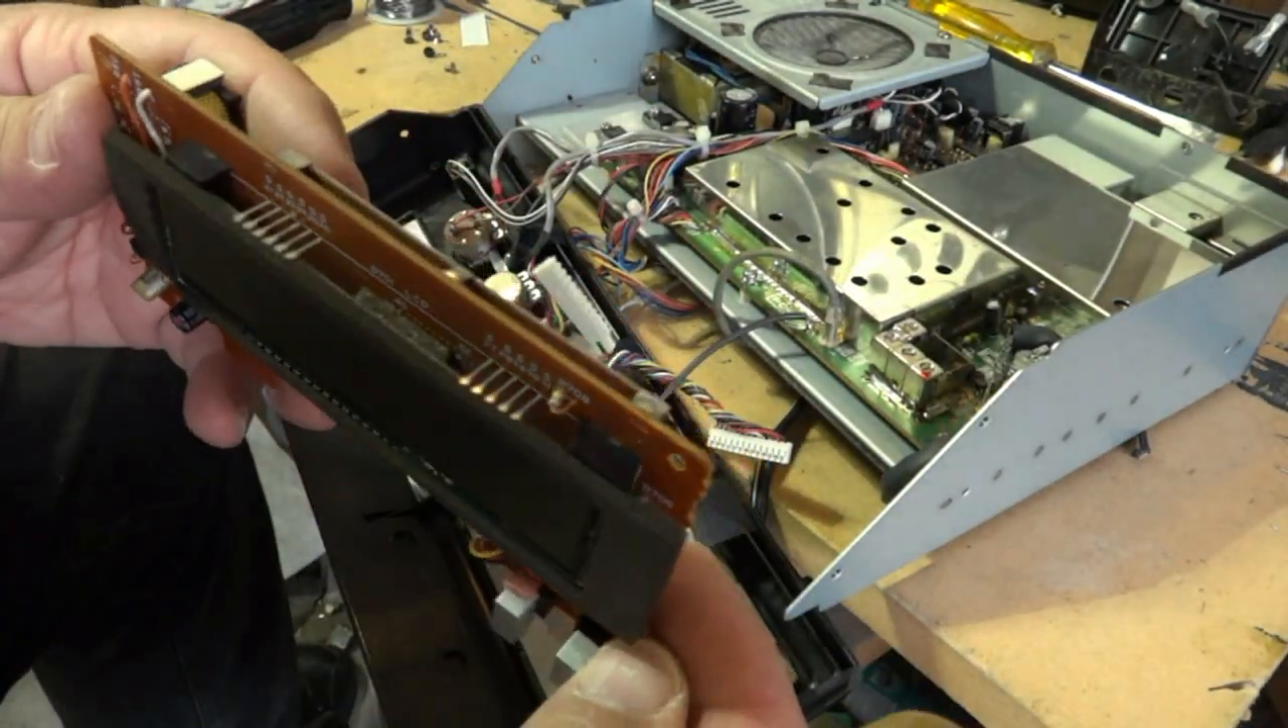So now we've got the display board out and we have to find where the backlight is on this thing.